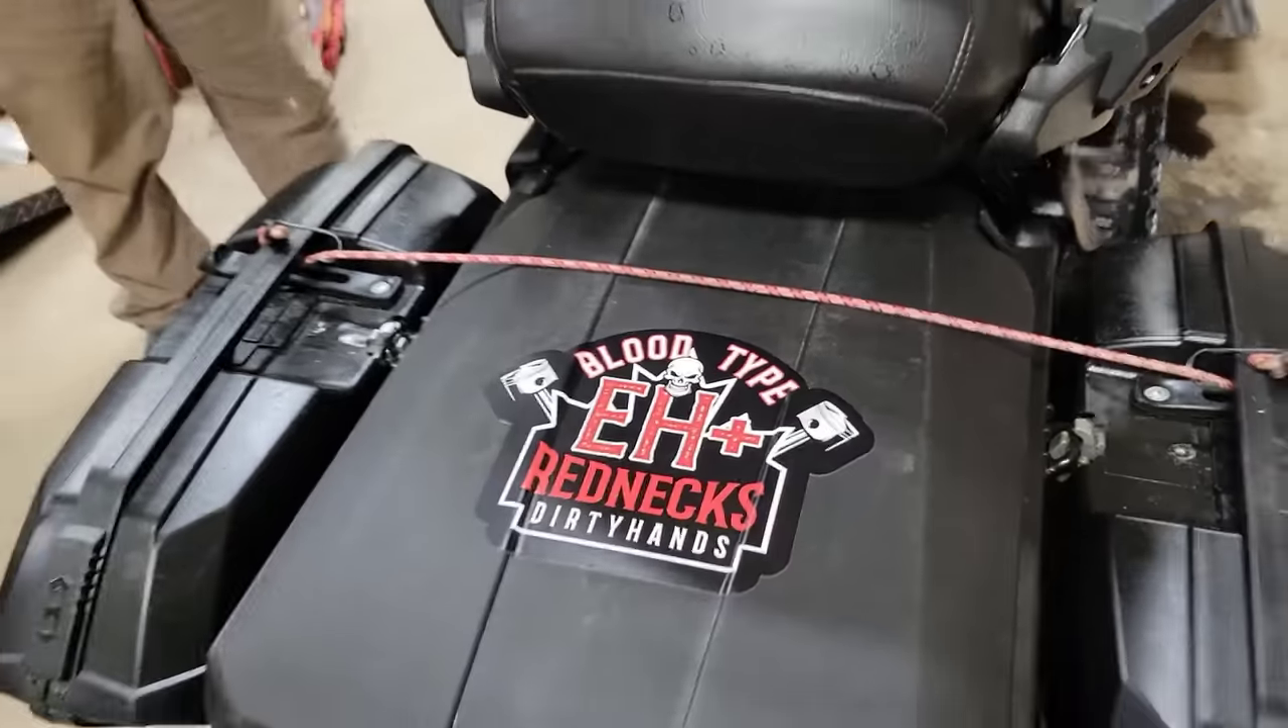So, you're locked and loaded. We got the safety bungee cord going across the back.